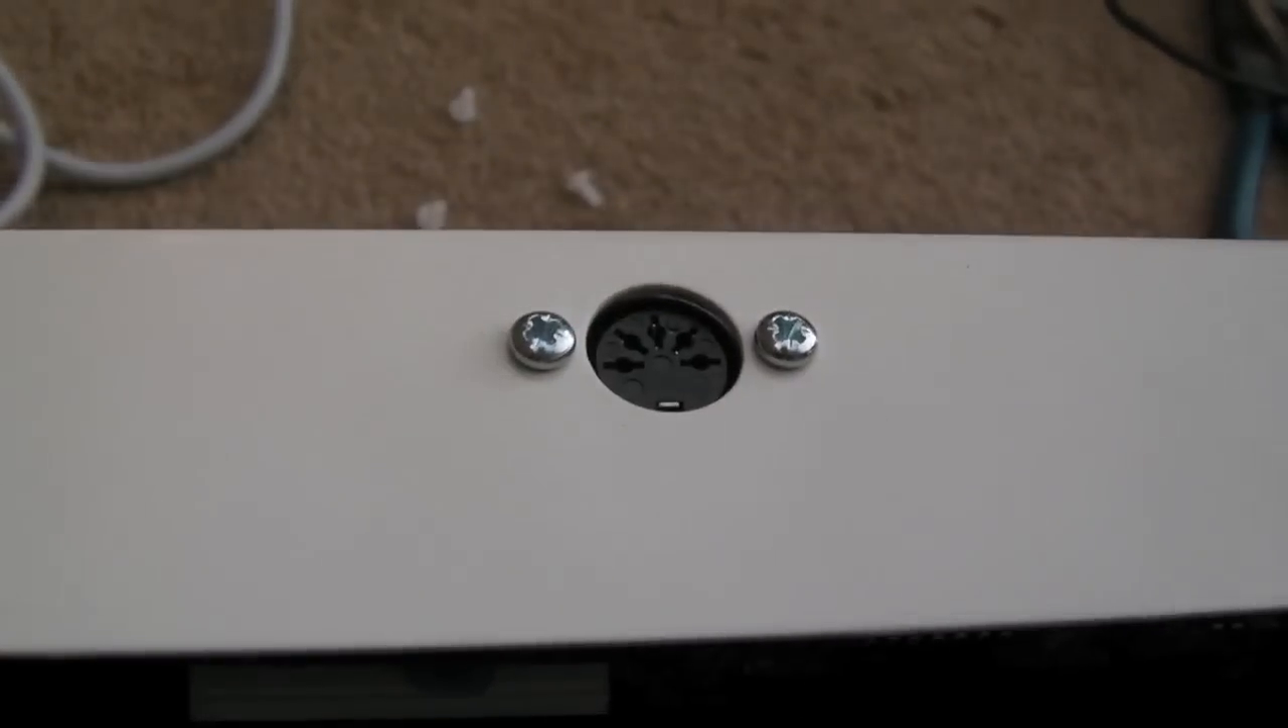You can see i mounted the socket here with a couple of screws and nuts and those are the original screws that came with this actually.